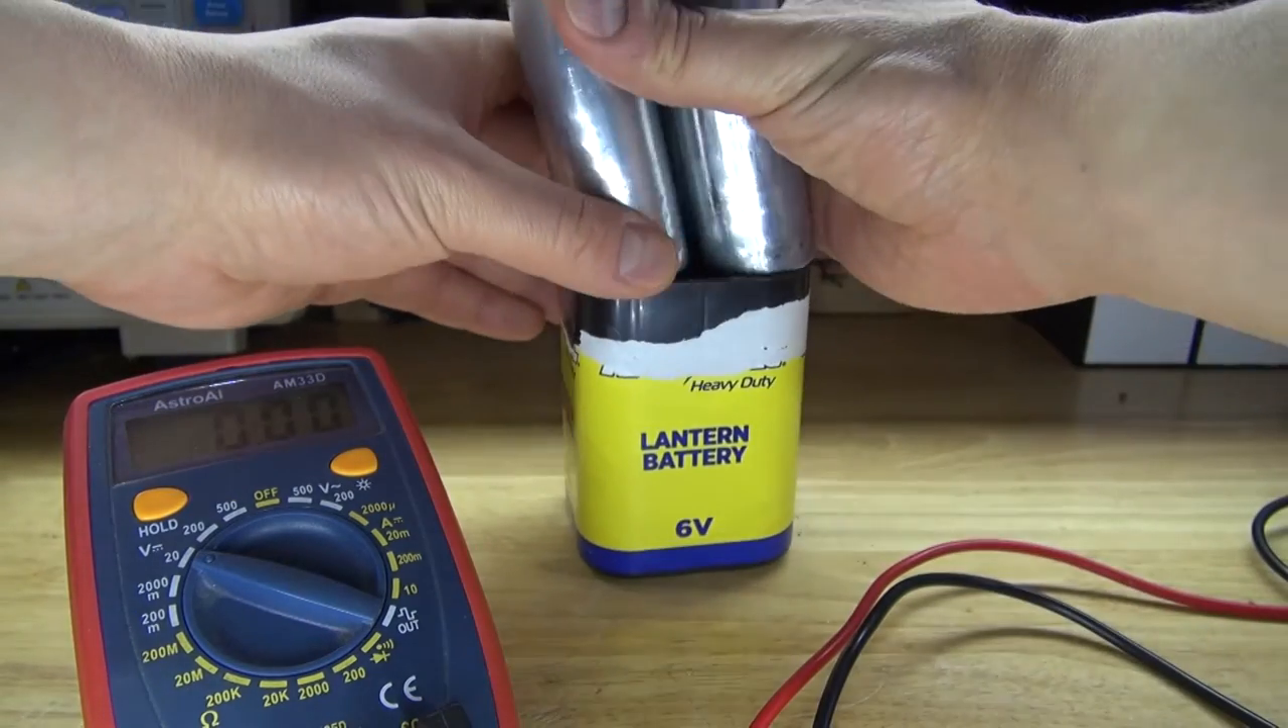It's probably messed up because these battery cells are touching each other, so what you need to do is put them back in the housing so they stay separated.